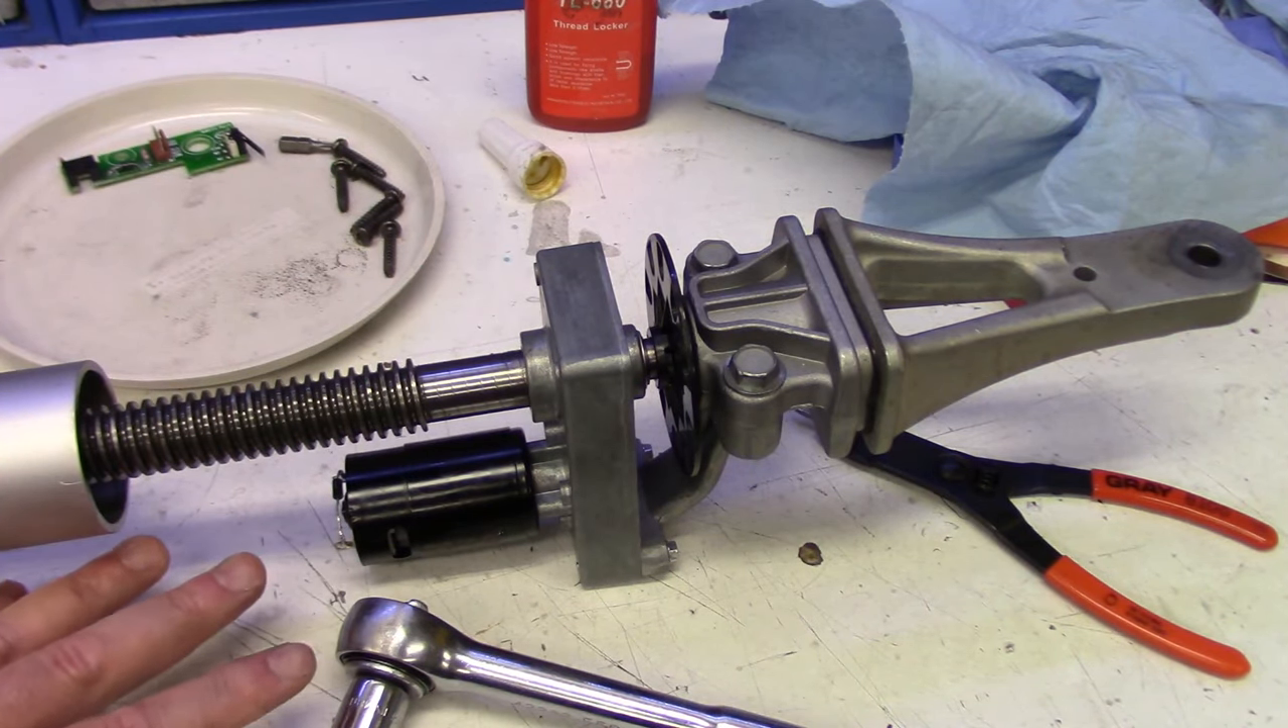Oh, and one thing, I haven't hooked up the wiring to the motor. I'm not too sure which direction the motor turns.